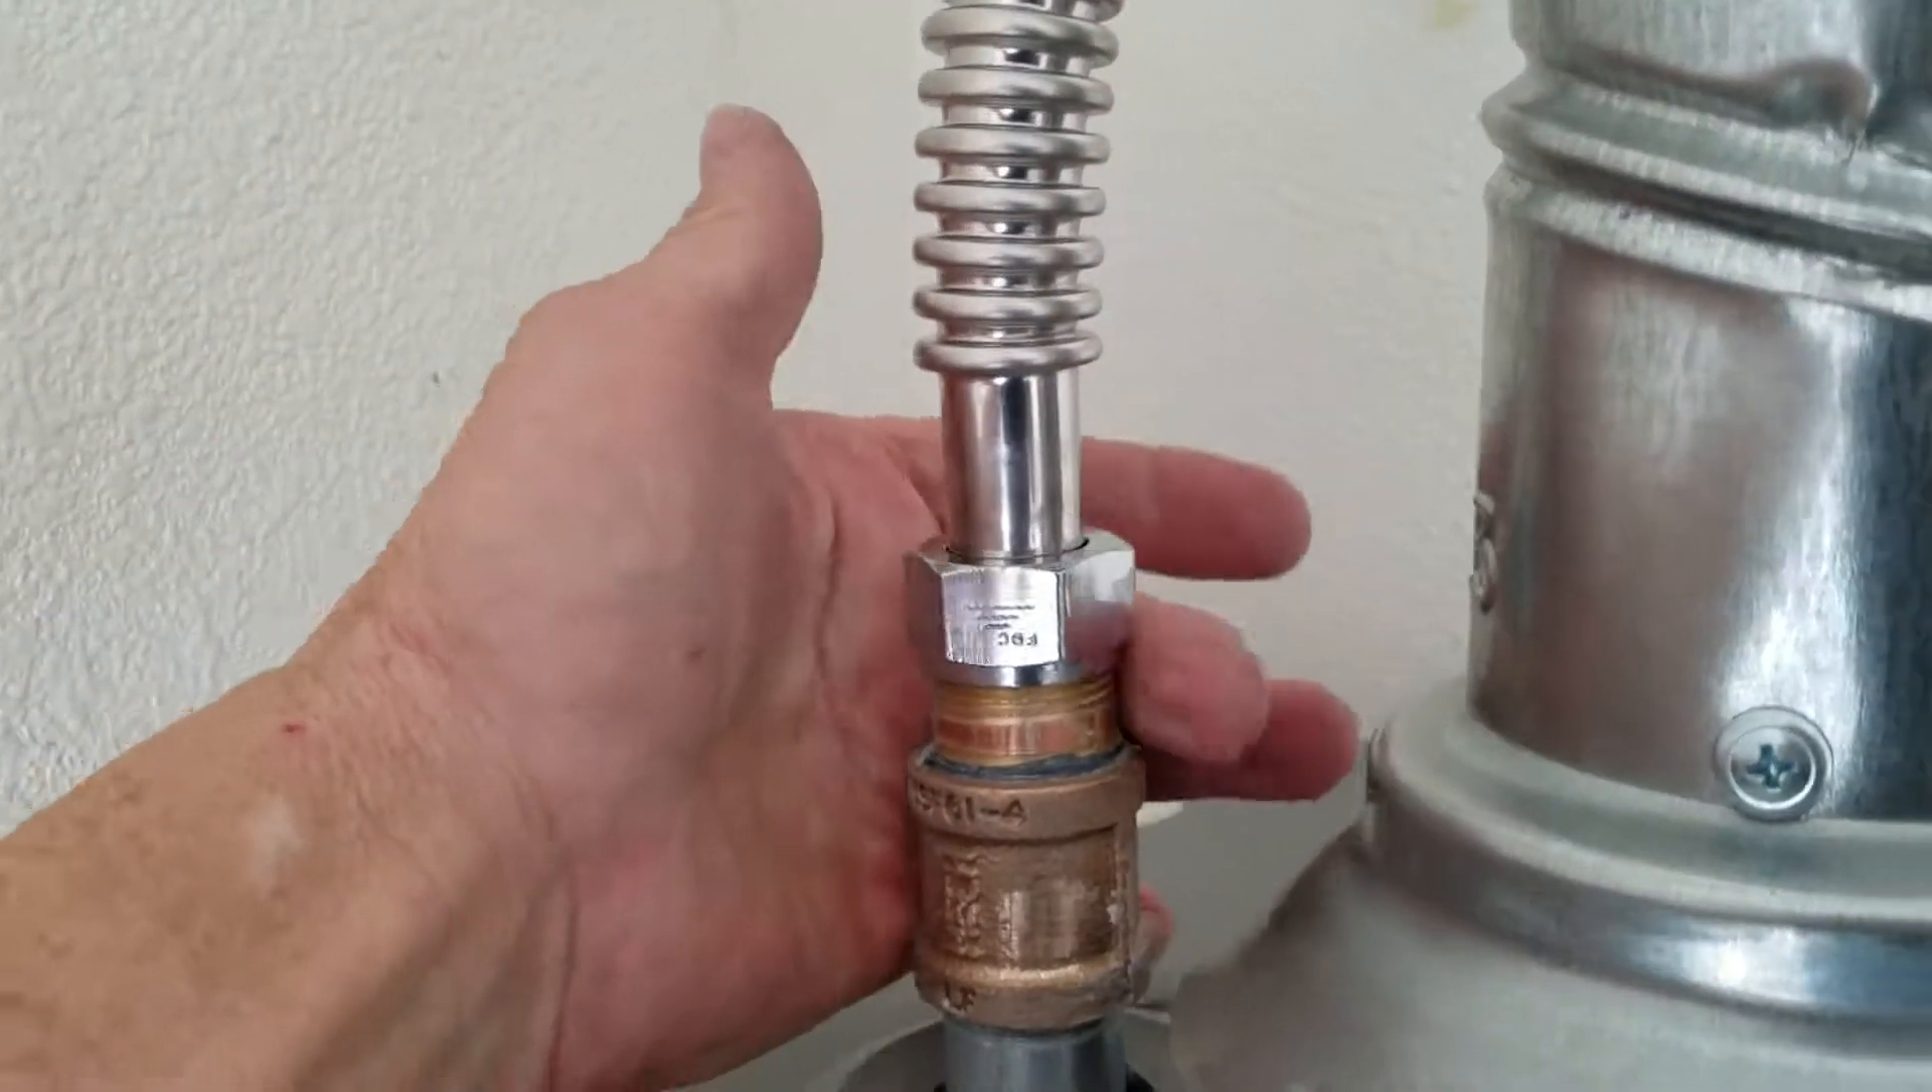There's already a copper male adapter in place there. So we just screwed another connector on there down to the tank.